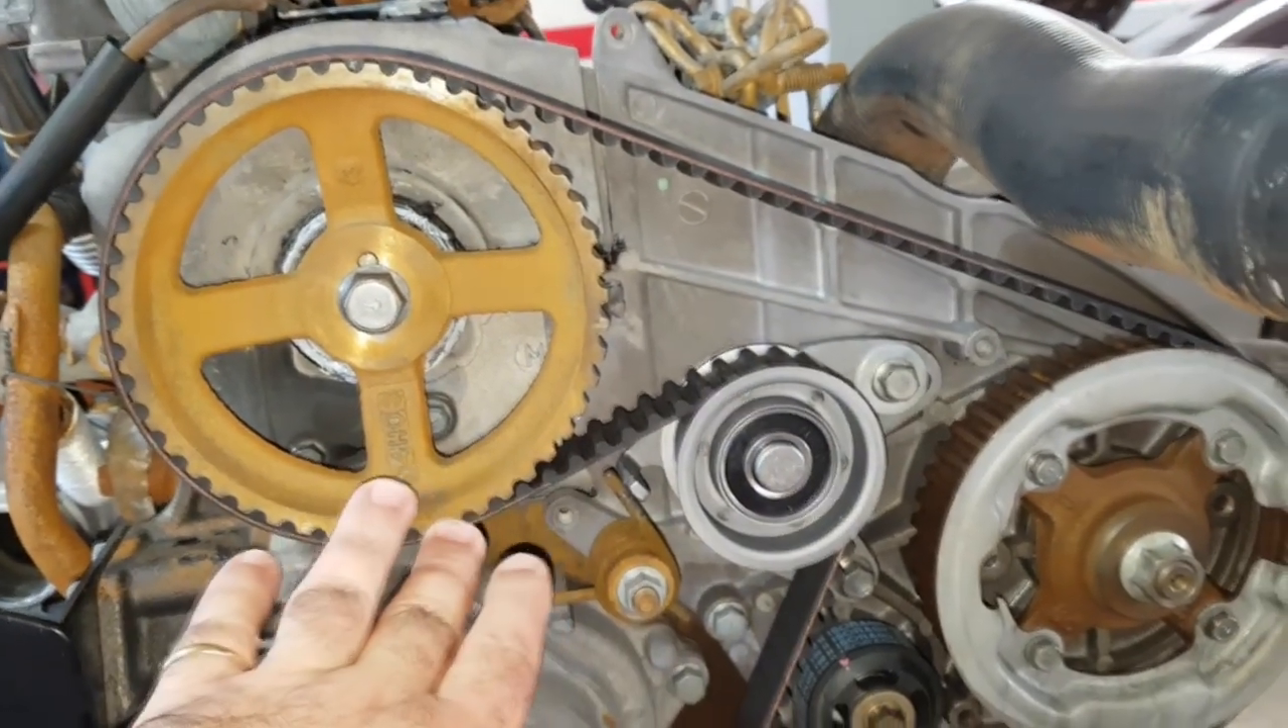Aqui está A segunda Correia dentada Montada.